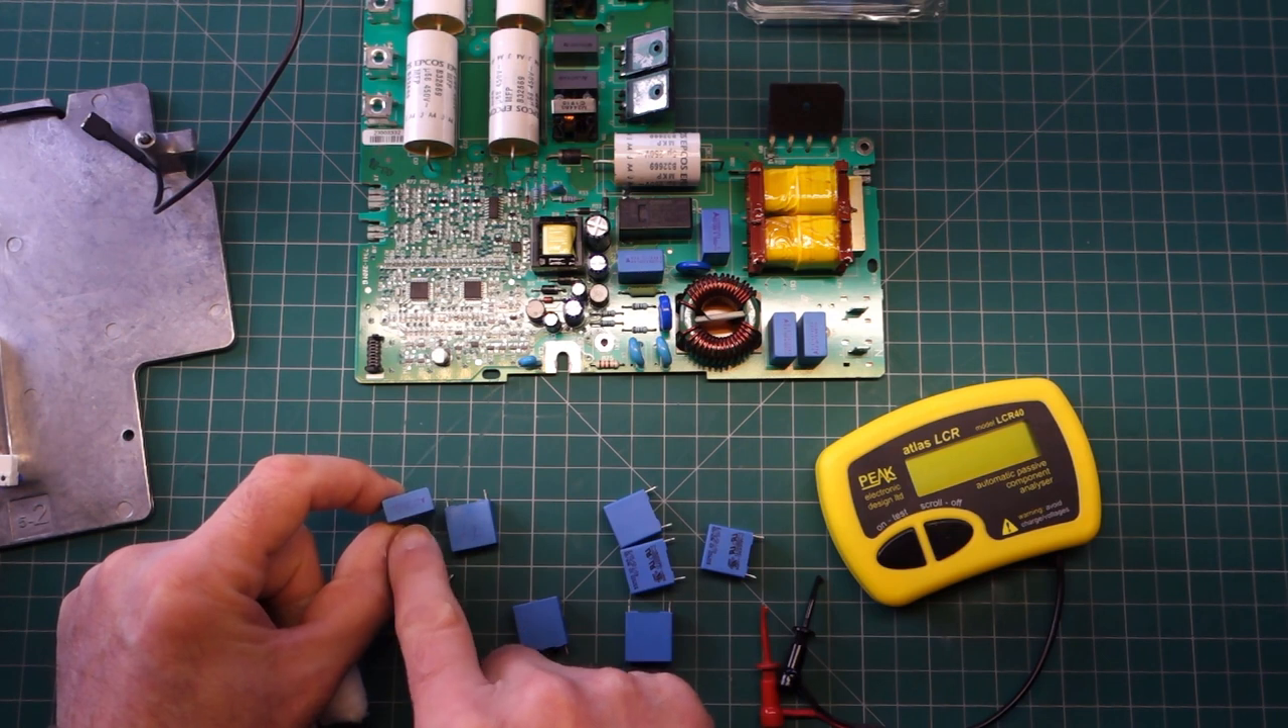So just to show you as I said I've done a couple of these repairs before and I've got the capacitors out of the circuit here to test.